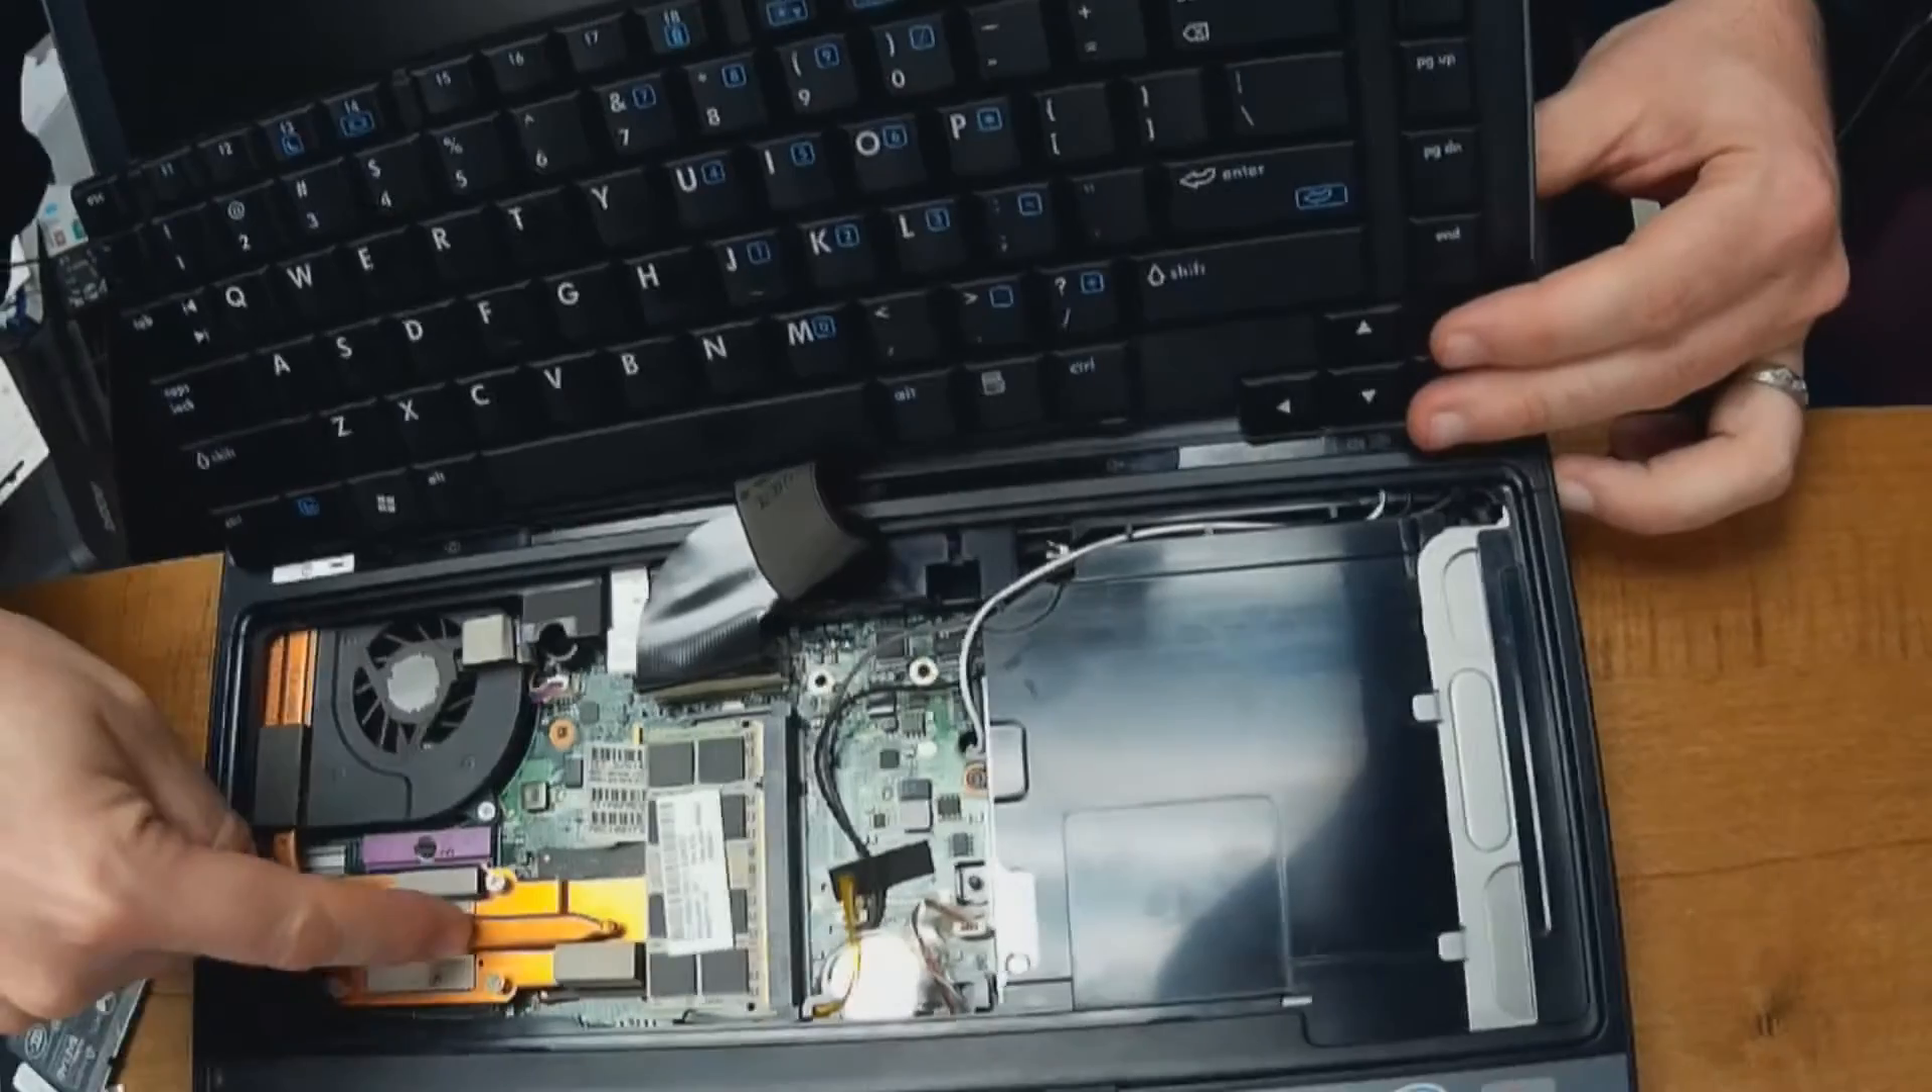Okay, so there we've got the keyboard up and out of the way.